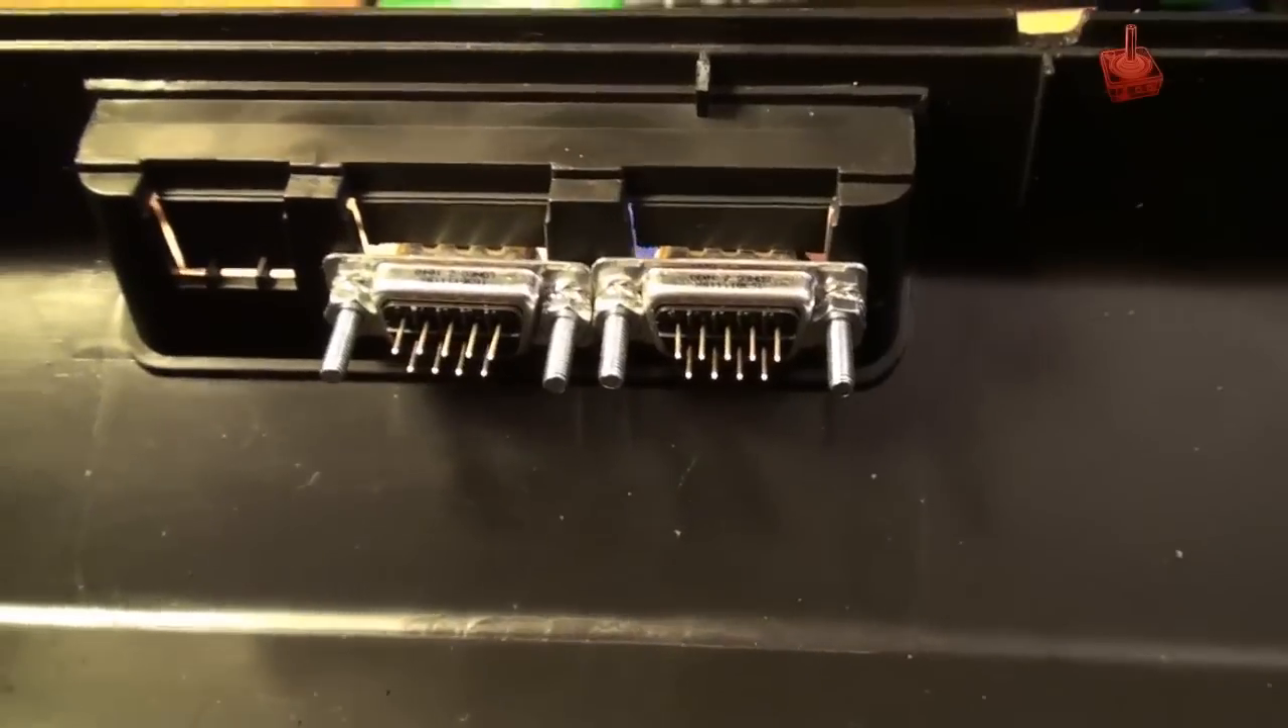Diese Buchsen müssen natürlich jetzt auch noch mit irgendetwas verbunden werden.